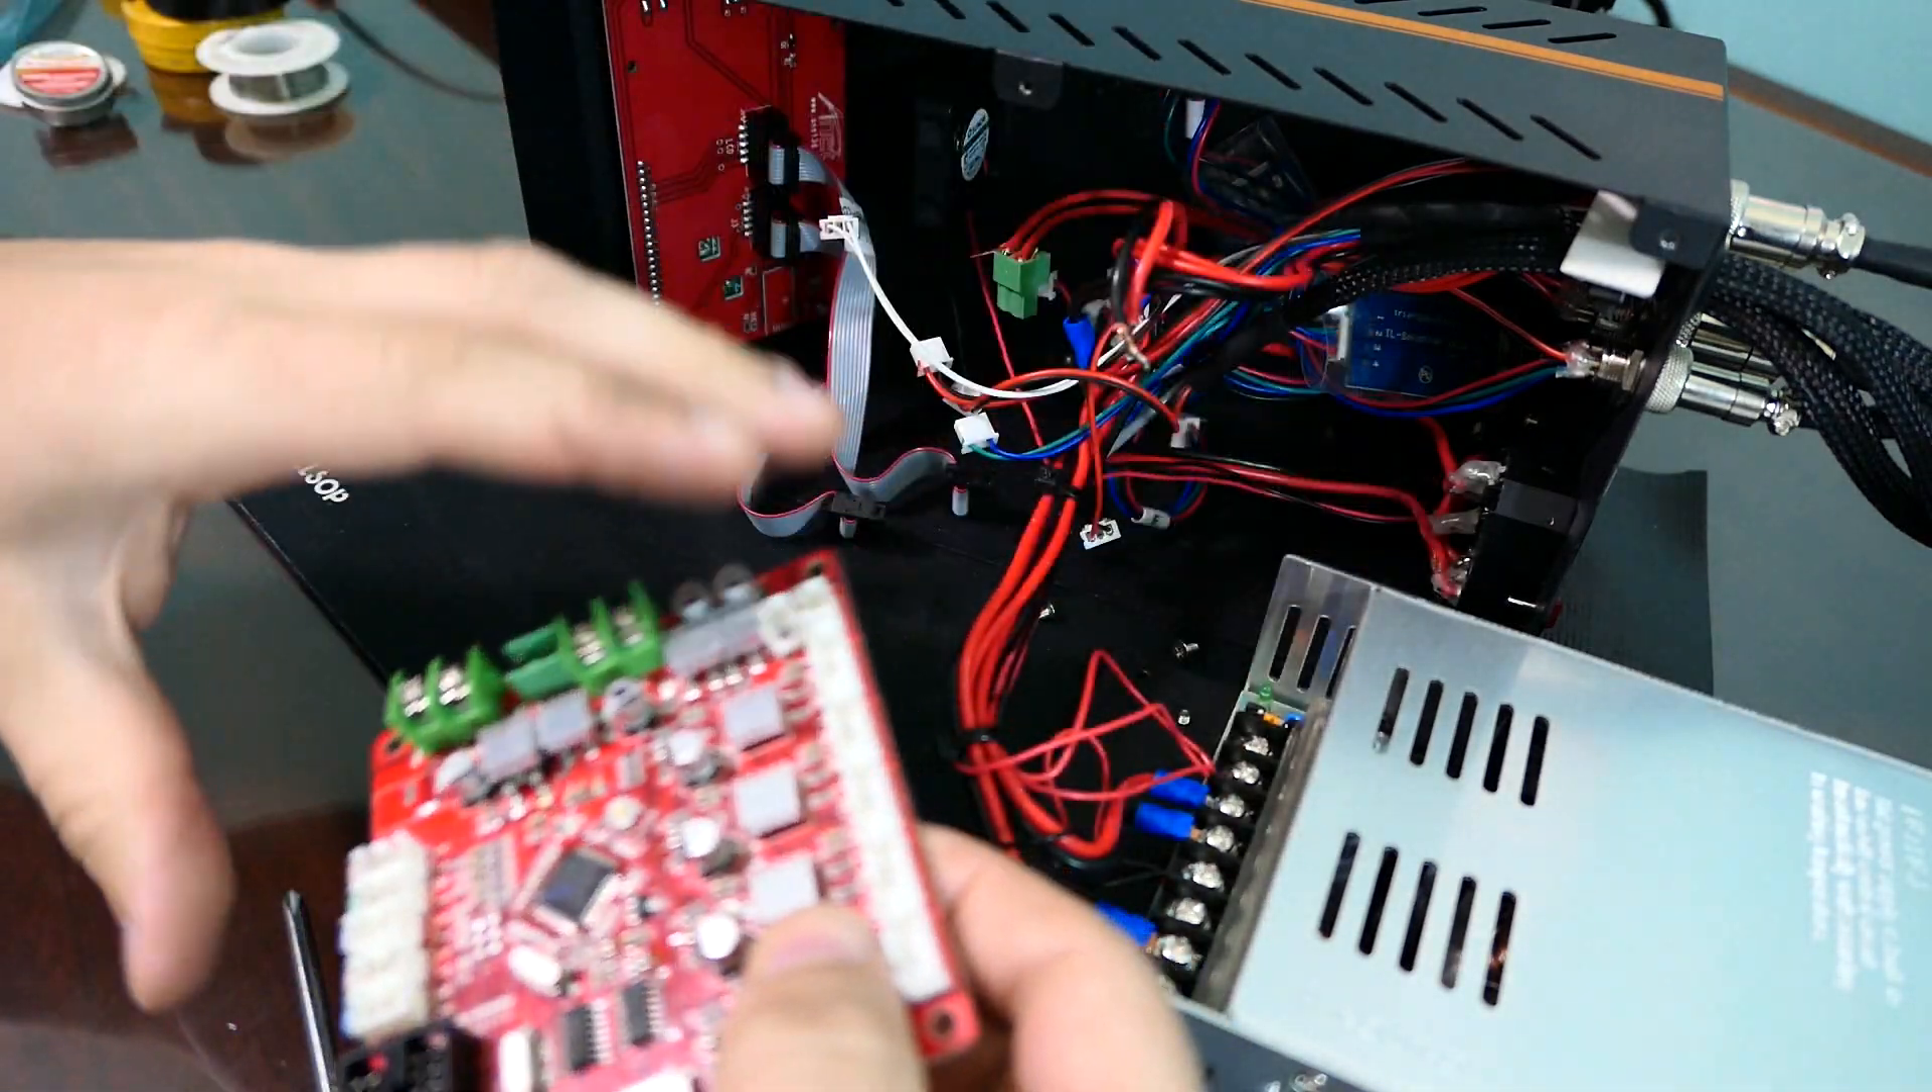So we have our board completely out now and we're going to set this entire shell and everything off to the side here.